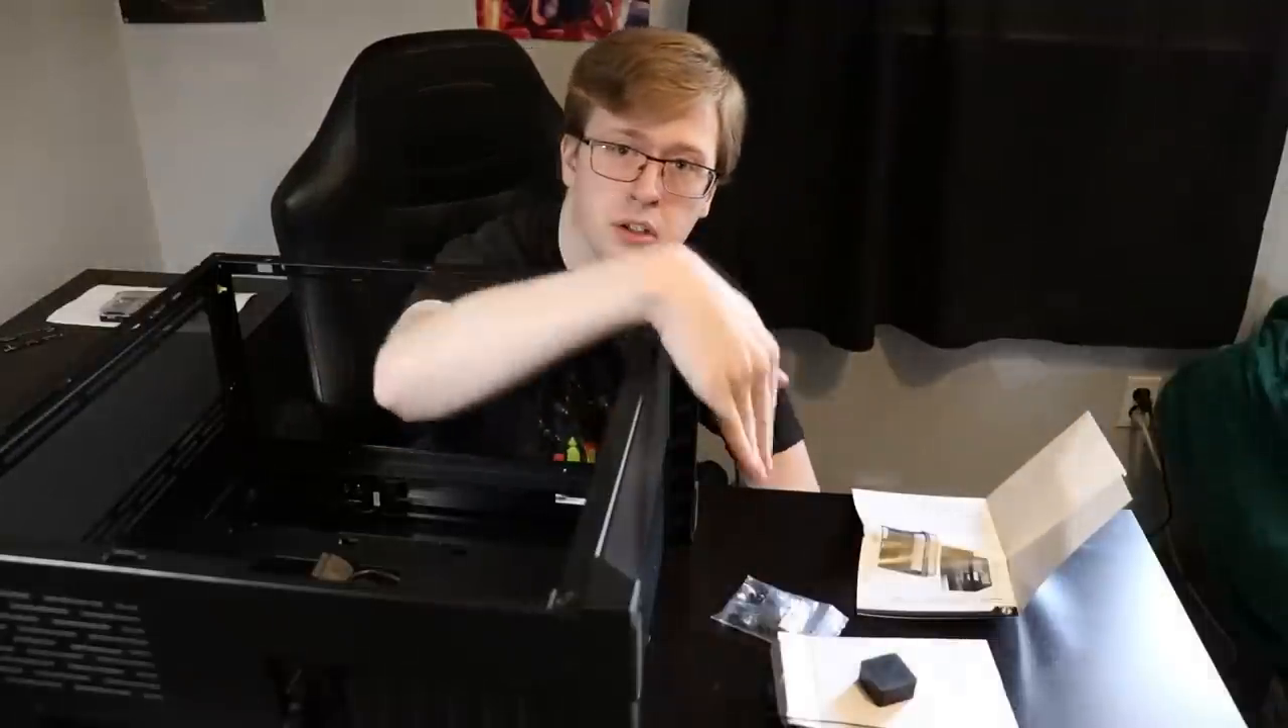So as you can see I've gotten the panels off of the case.